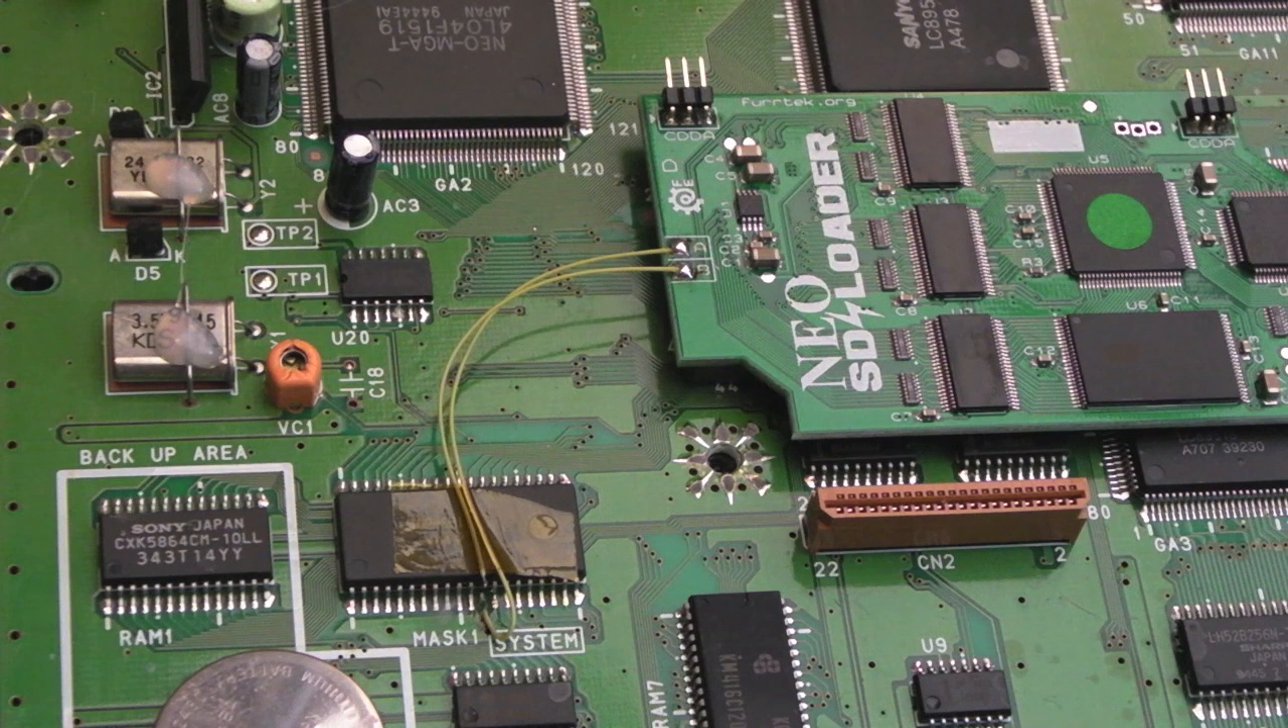There we go that's our two wires joined up.